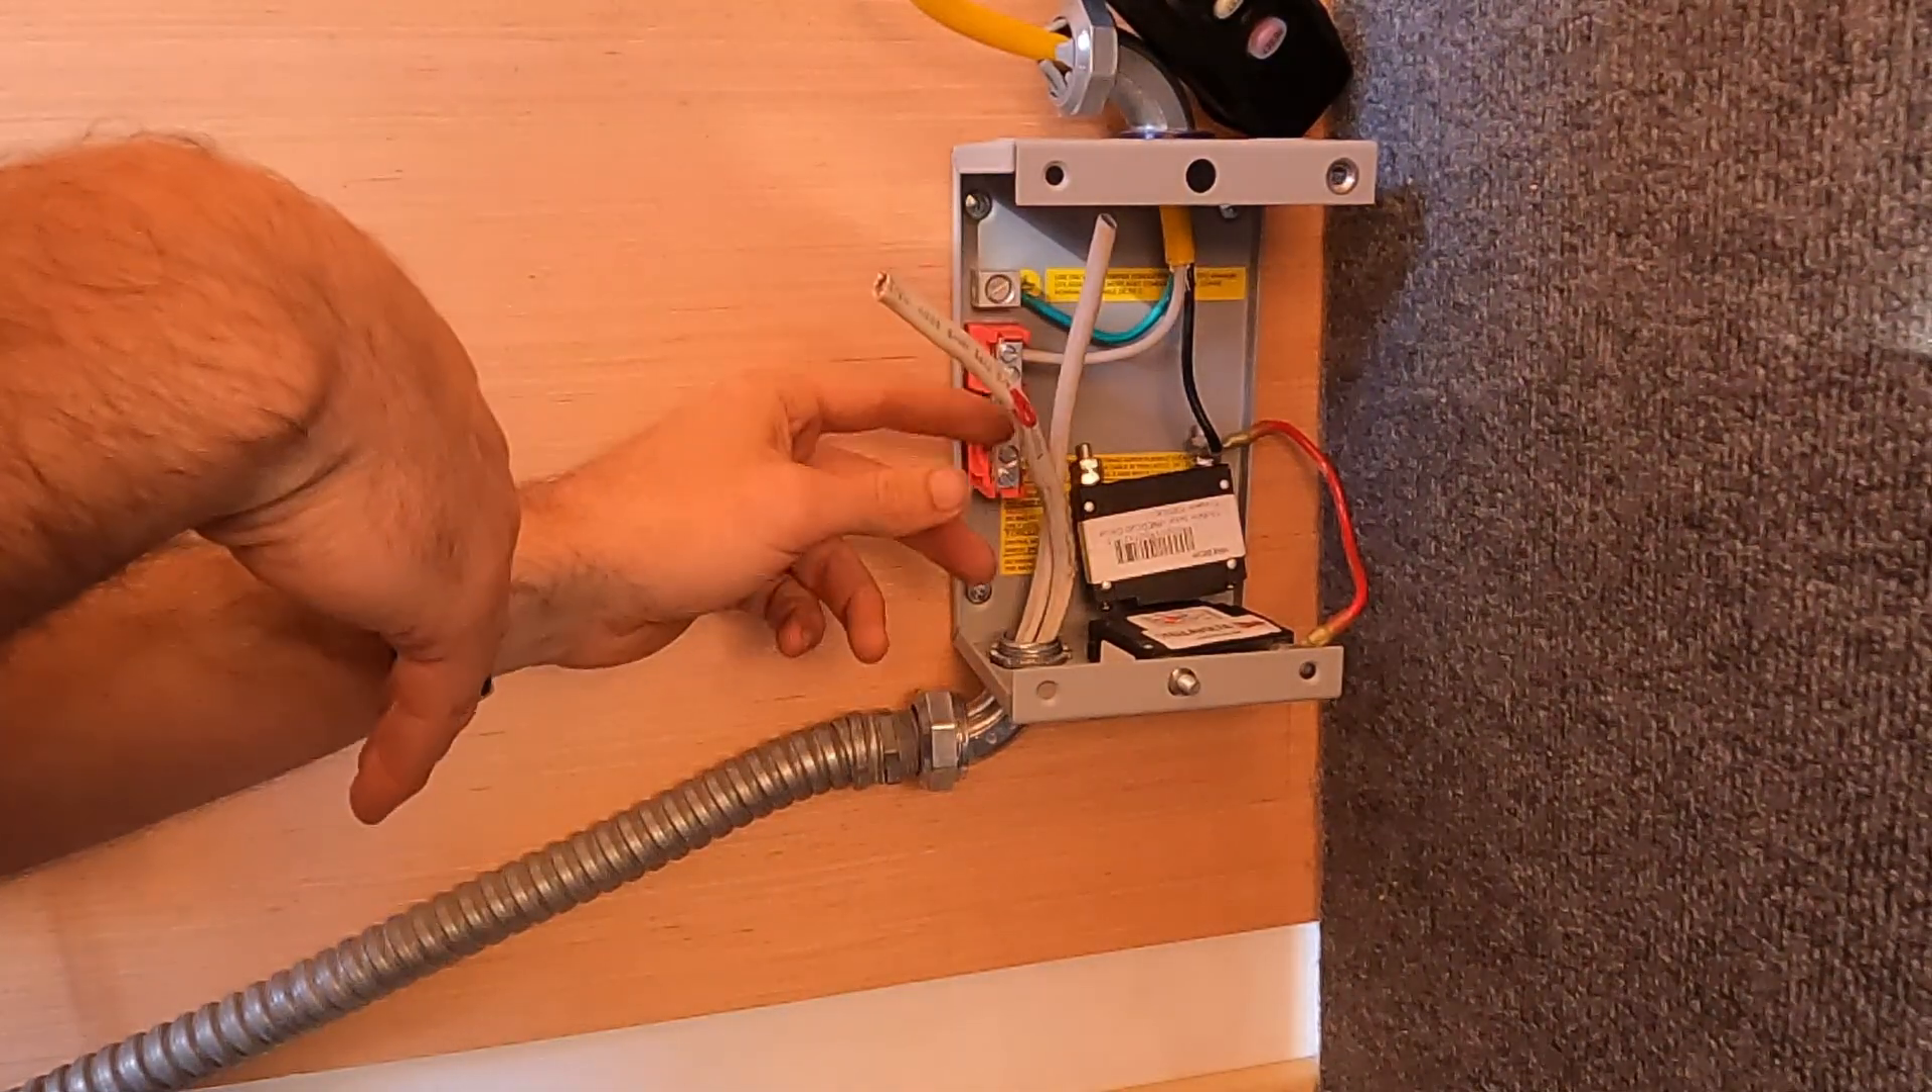So I got my two cords coming in I'm going to have to strip these wires down and connect everything to the proper place but I got them in and it's going to be a very tight squeeze.